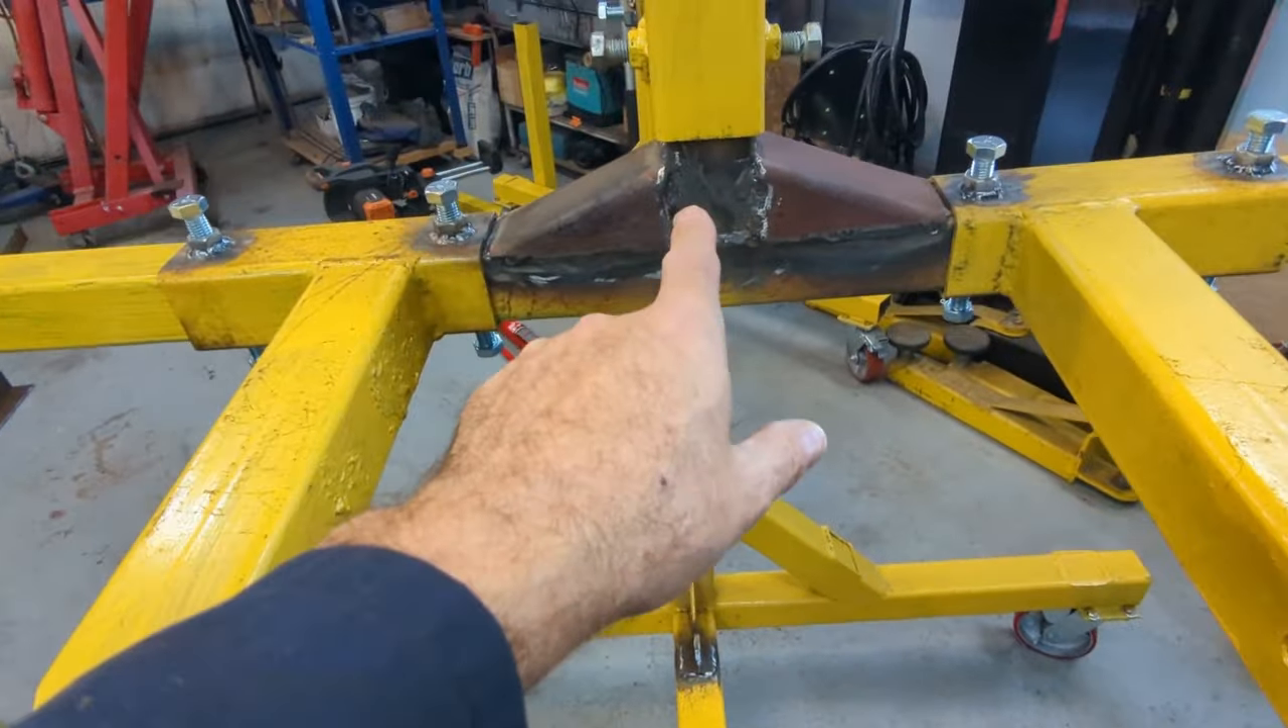Put the gussets on the hanger frame. A little different than the gussets that were in the plan.